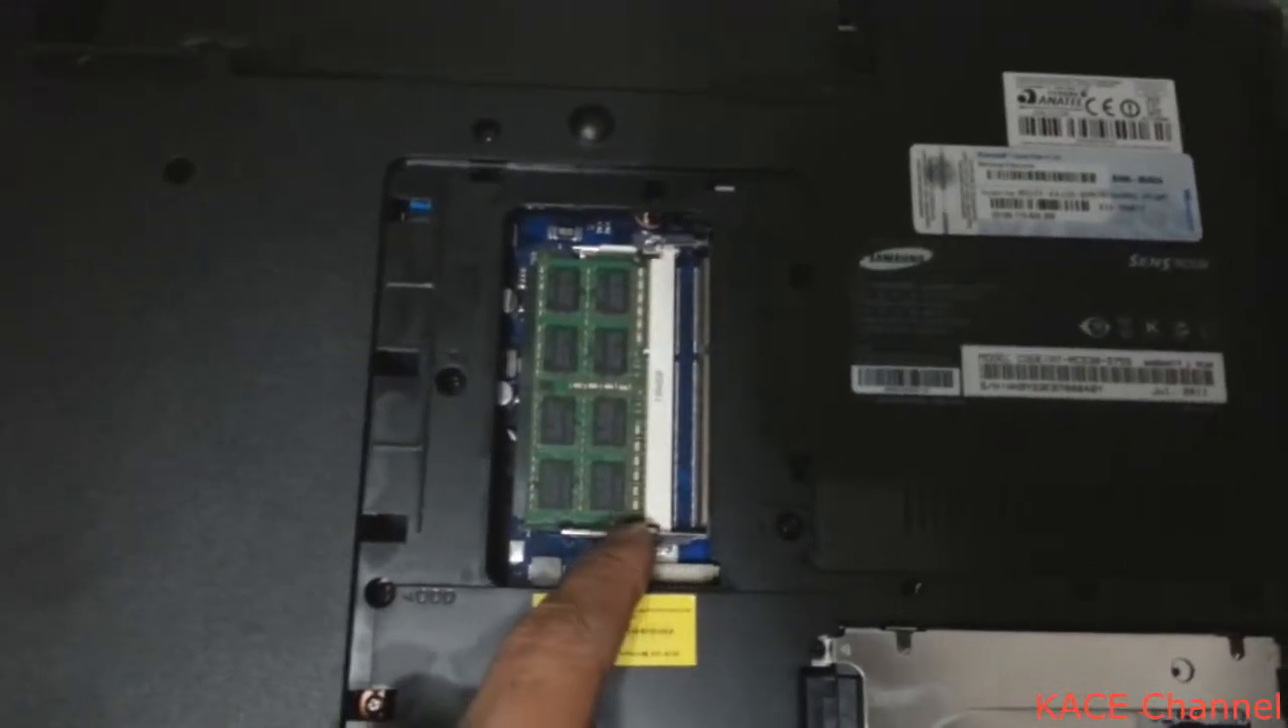And I have one RAM installed in the laptop.